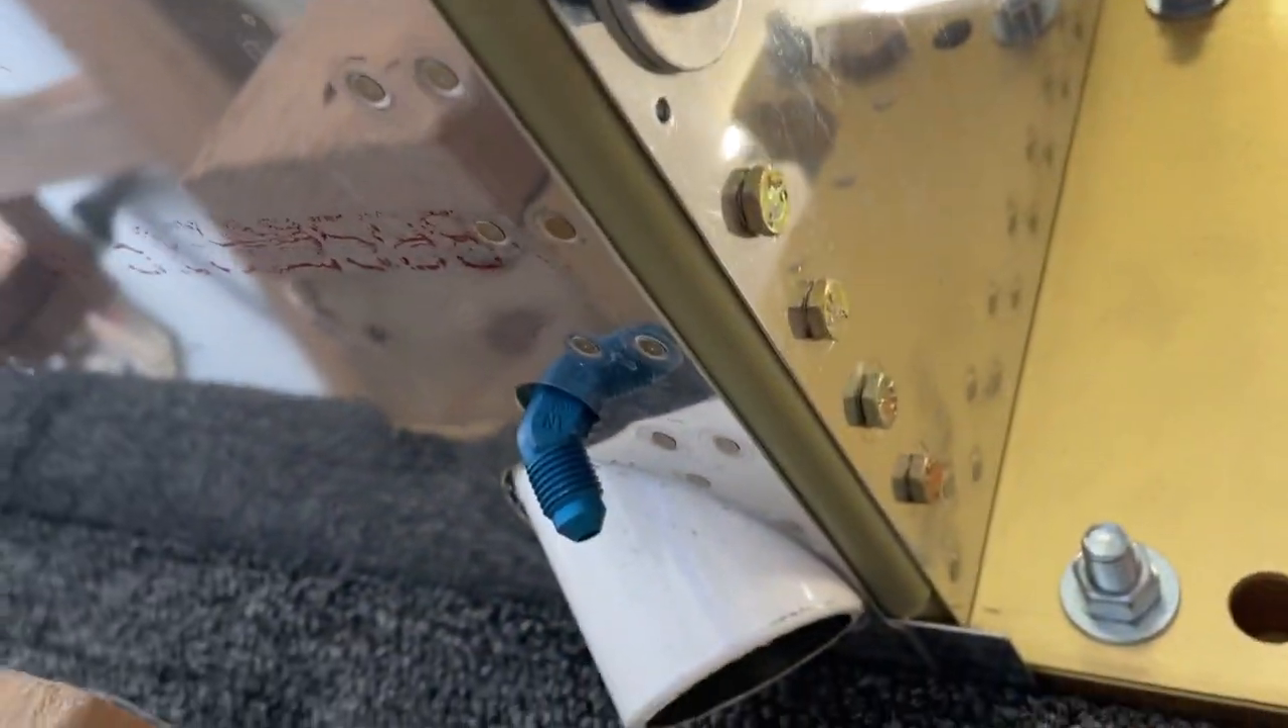So here is the brake fitting. I really should cap that on the bottom of the airplane.